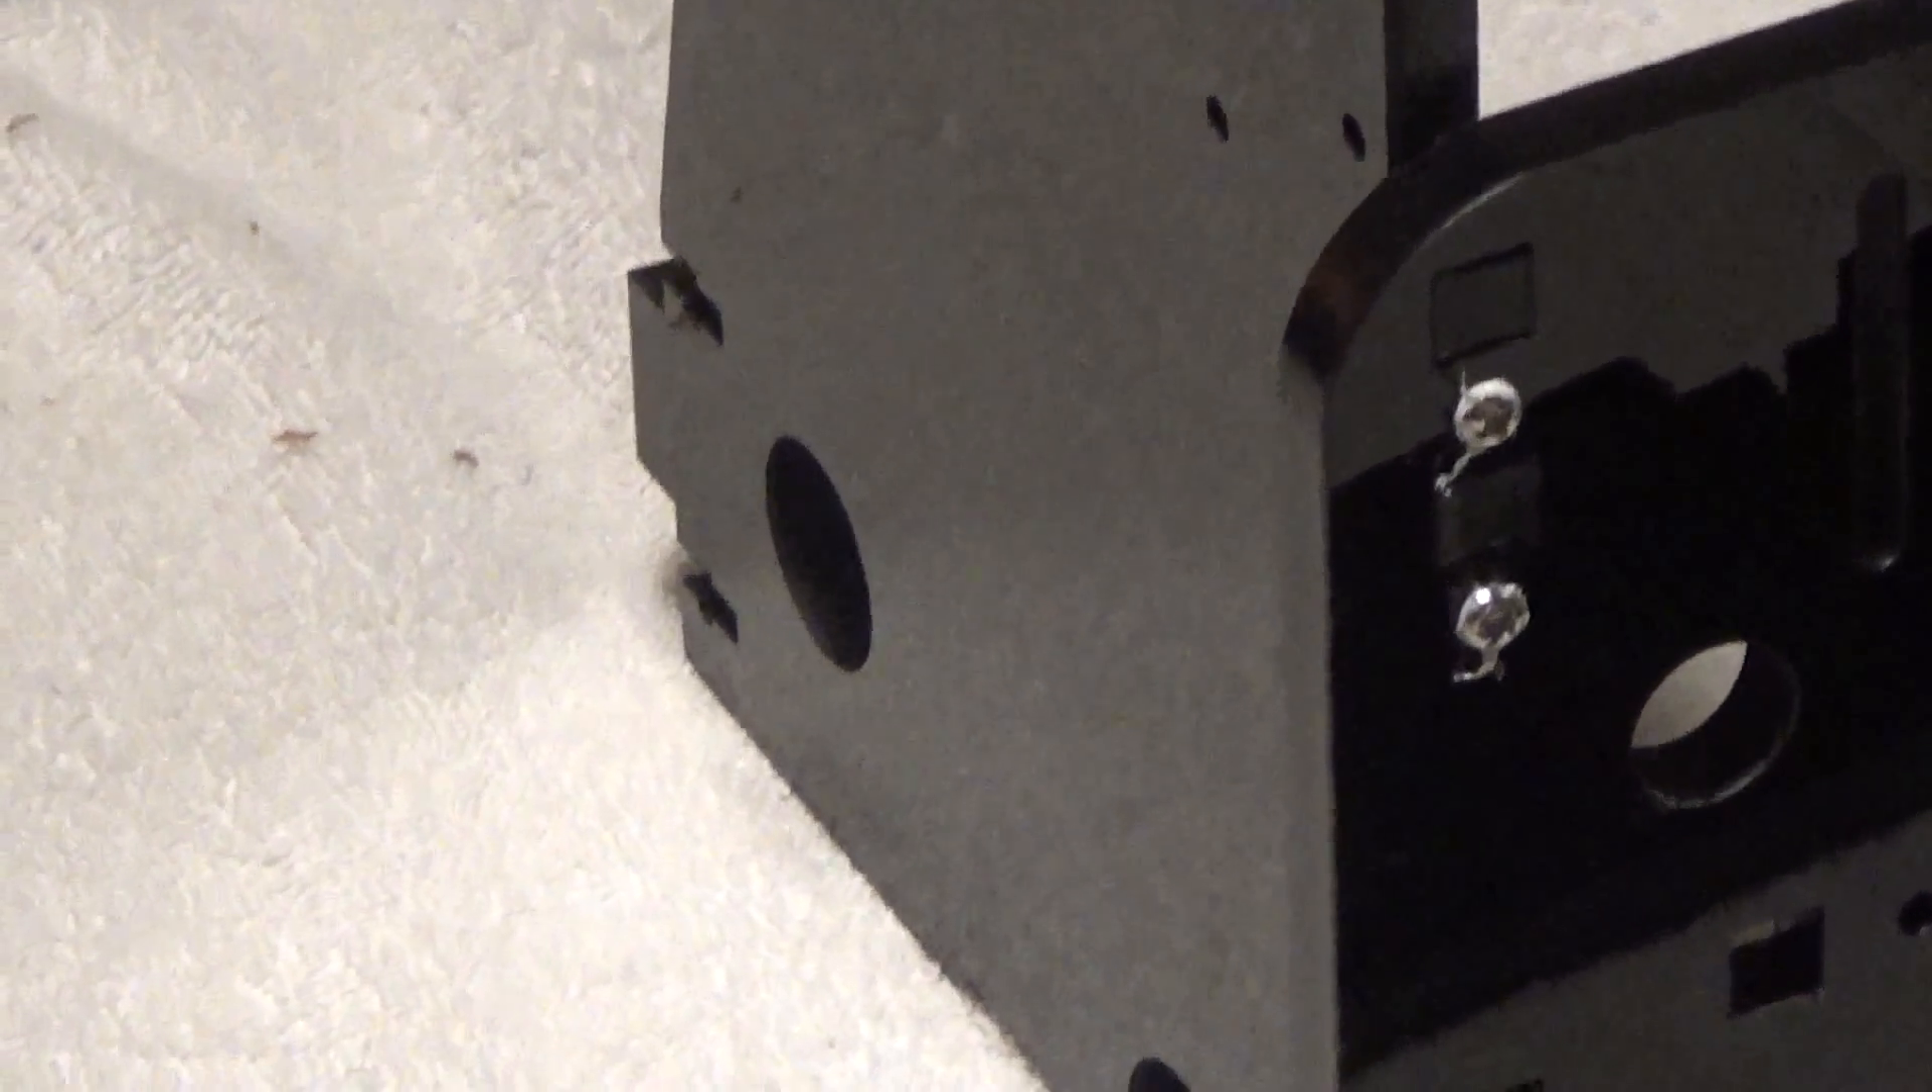At this point you got the screws assembled on the front there.